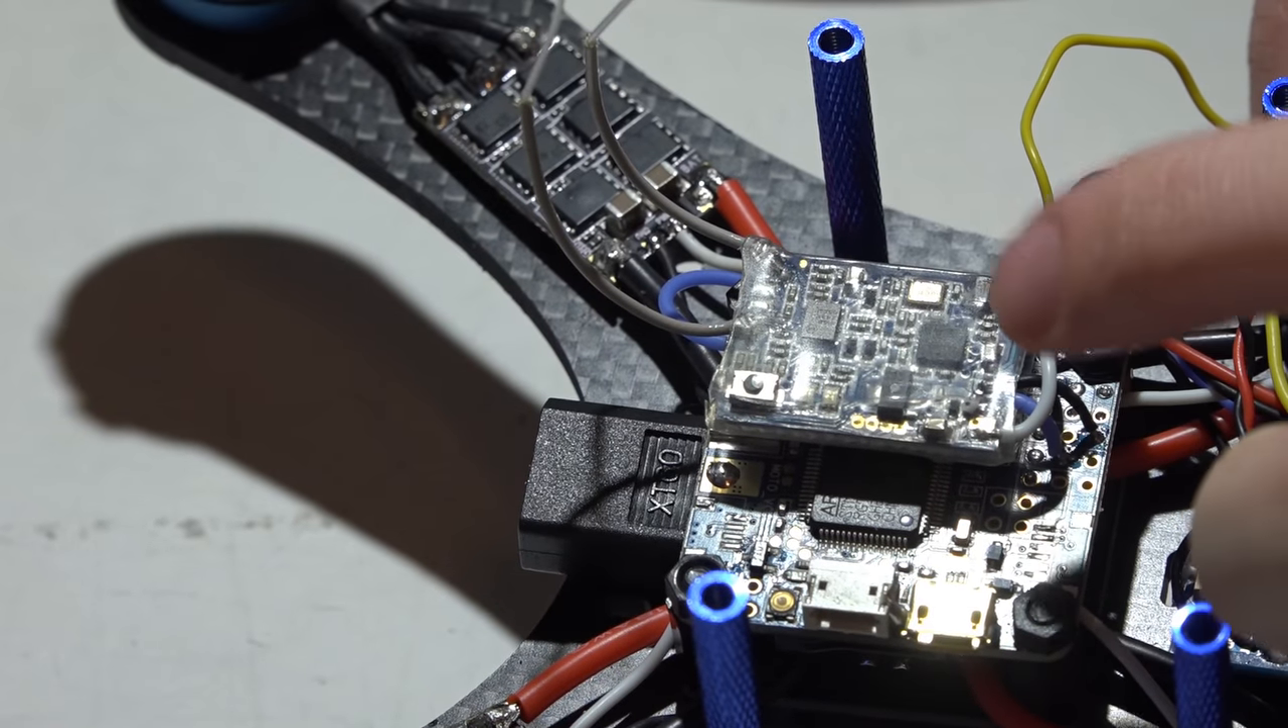What I've done now is mount my xsr receiver right on top of the flight controller with double-sided tape.